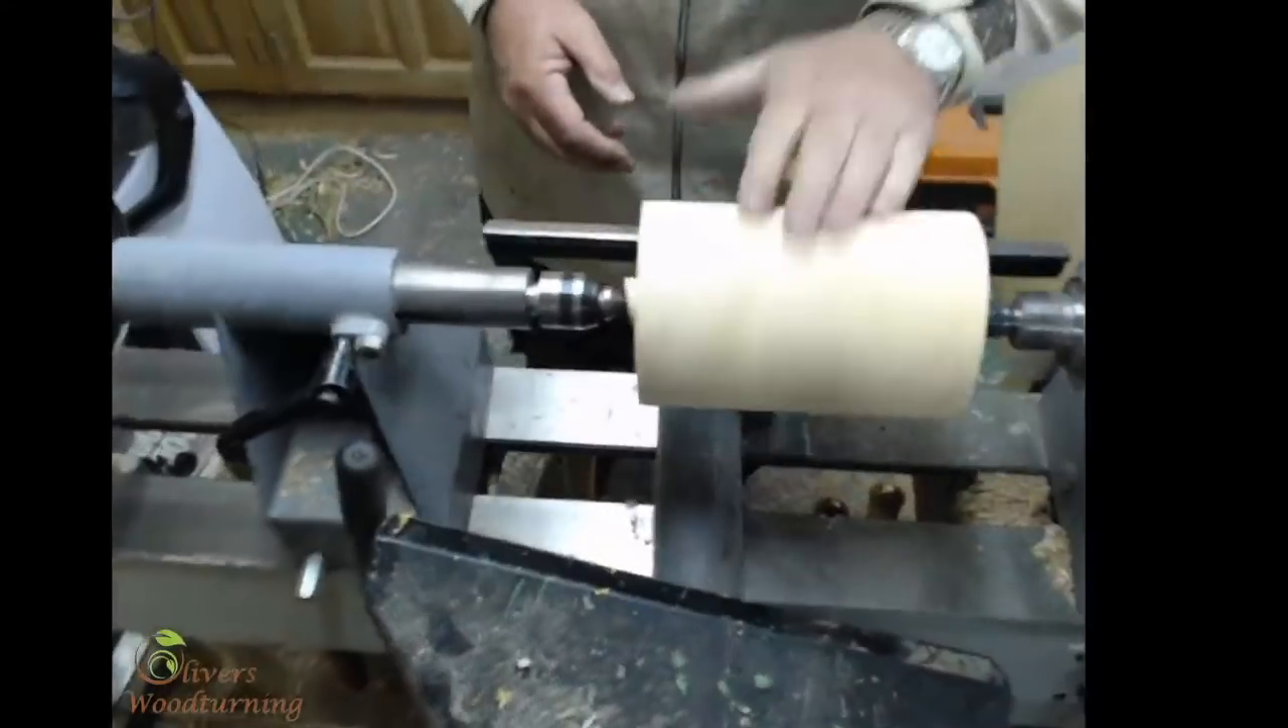So, I've mounted the blank between centres.